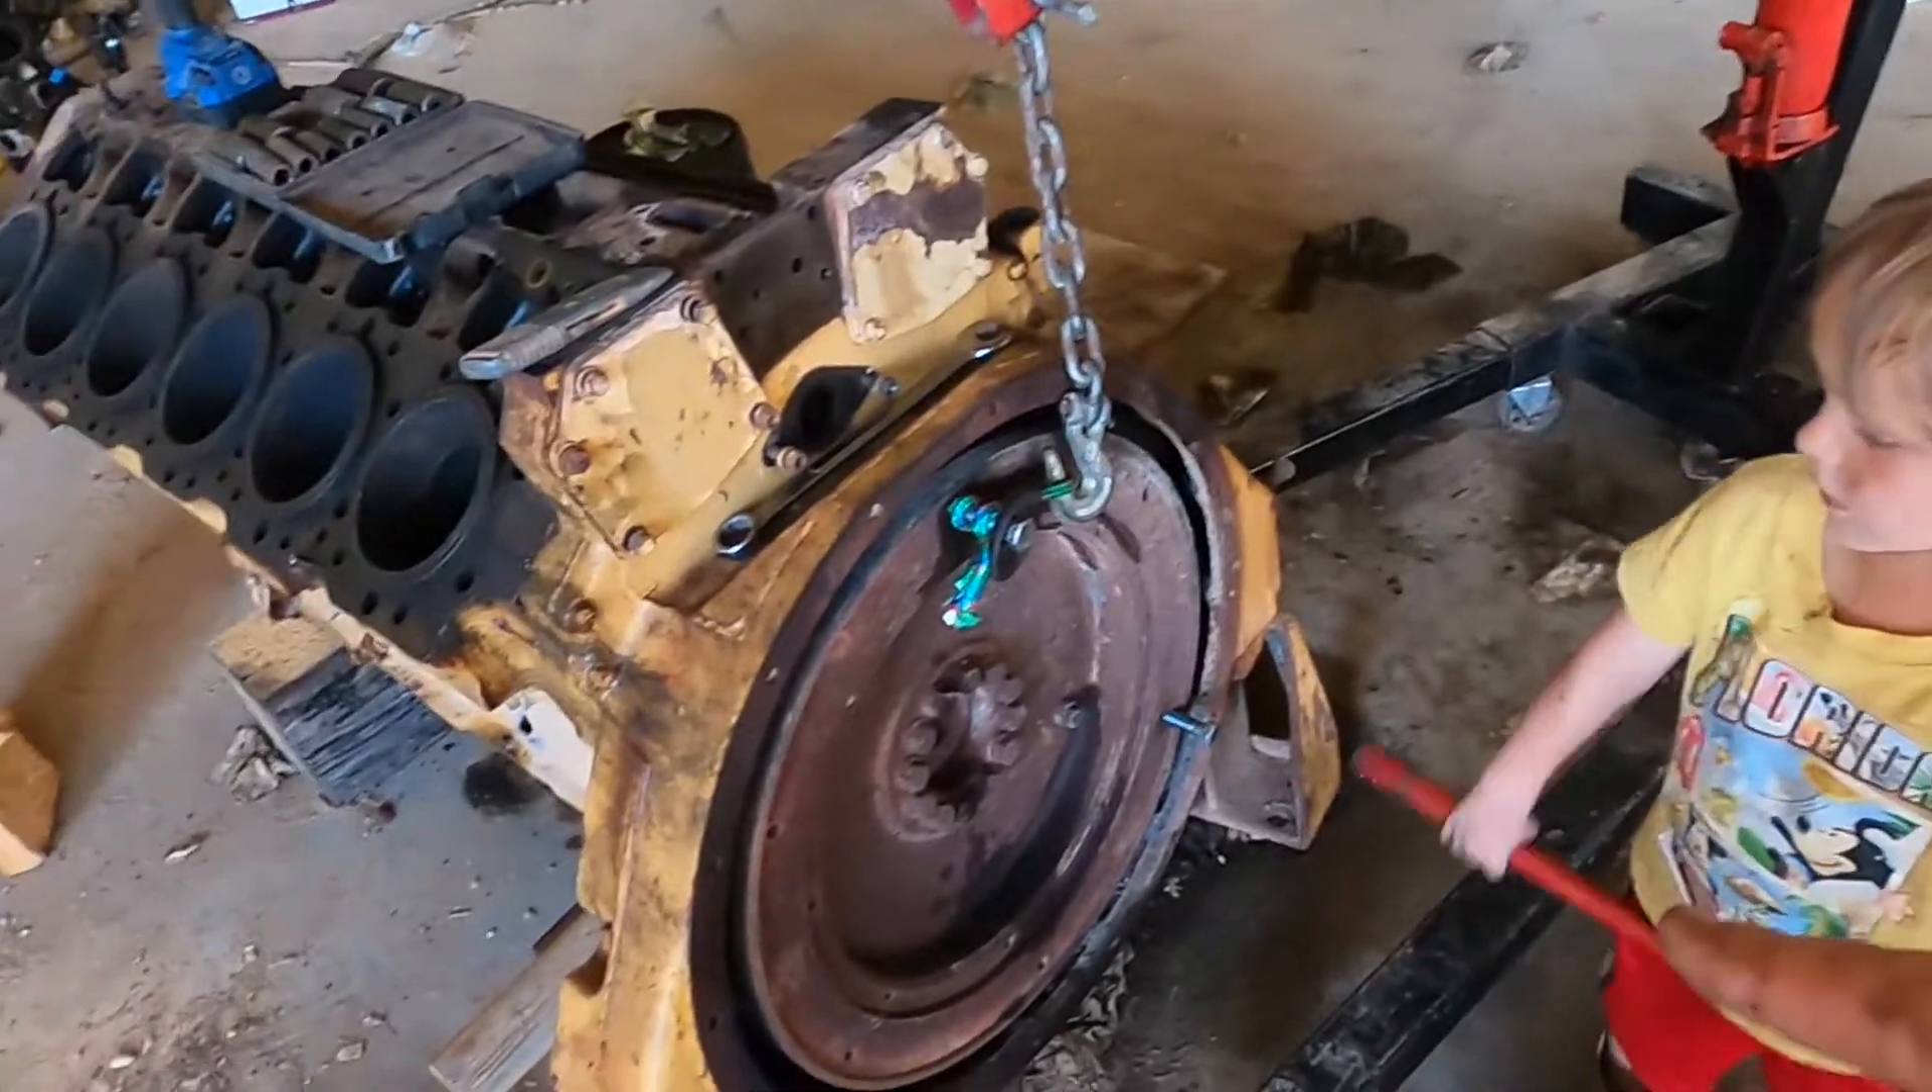Yeah so anyway so yeah we got the engine mostly apart we just have to get the flywheel off and then i think this whole housing you see there's a yeah these are two separate pieces.